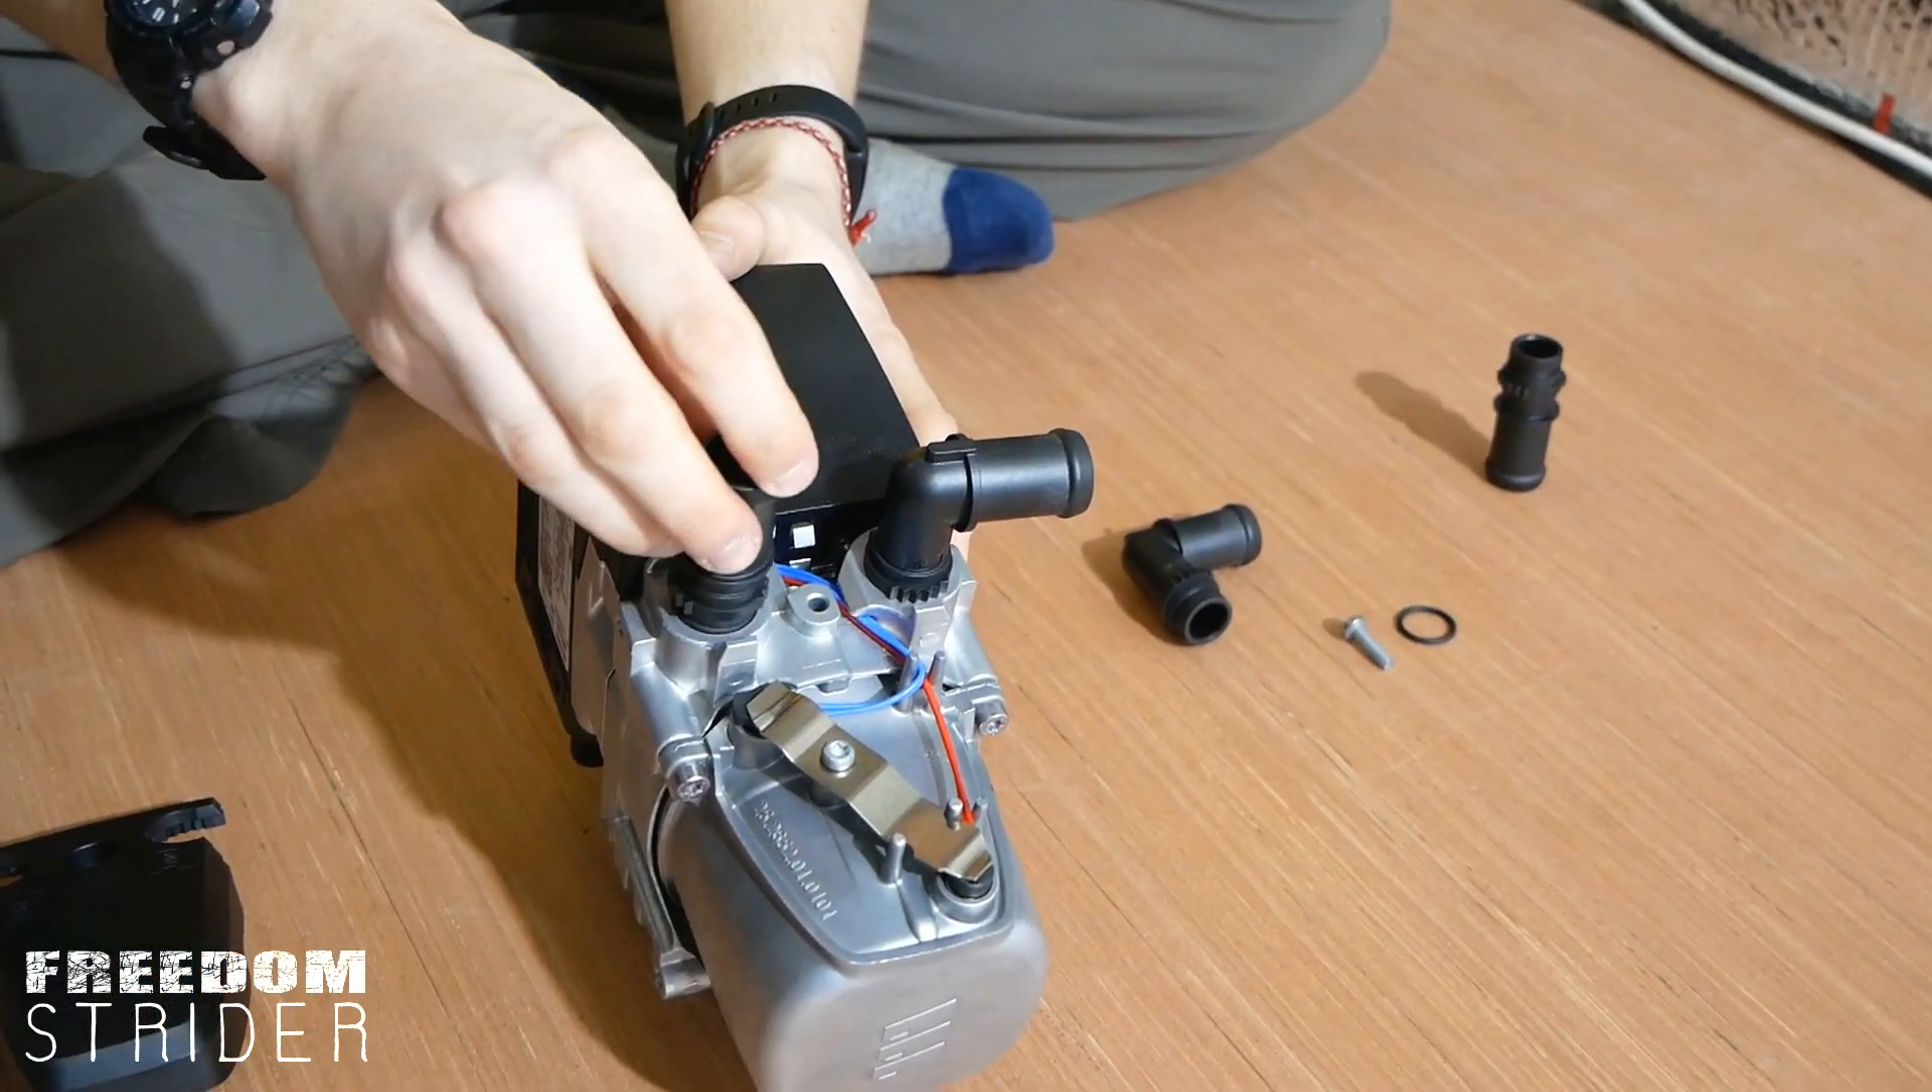In the kit we've got a selection, either we can use straight tubing or we can use a 90 degree right angle tubing and they just fit directly into the hole there like so.